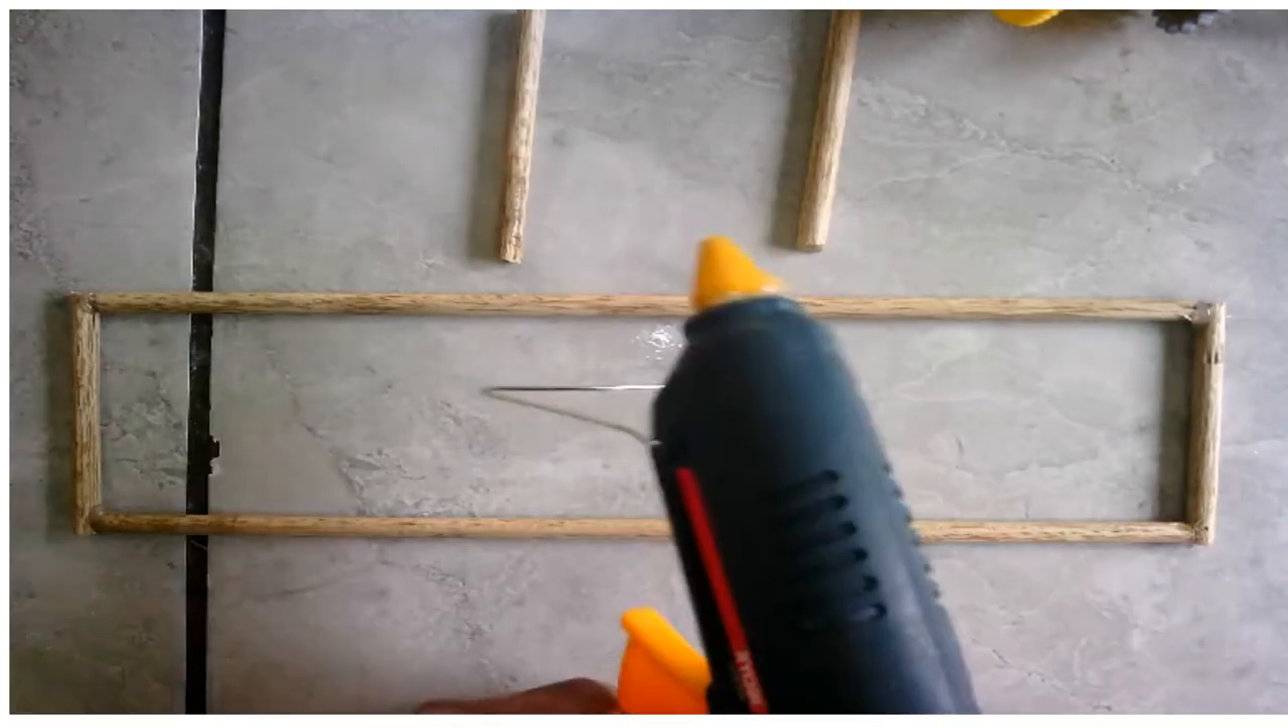So, I've used my glue gun, and glued the four corners, and they form the chassis of my robot.